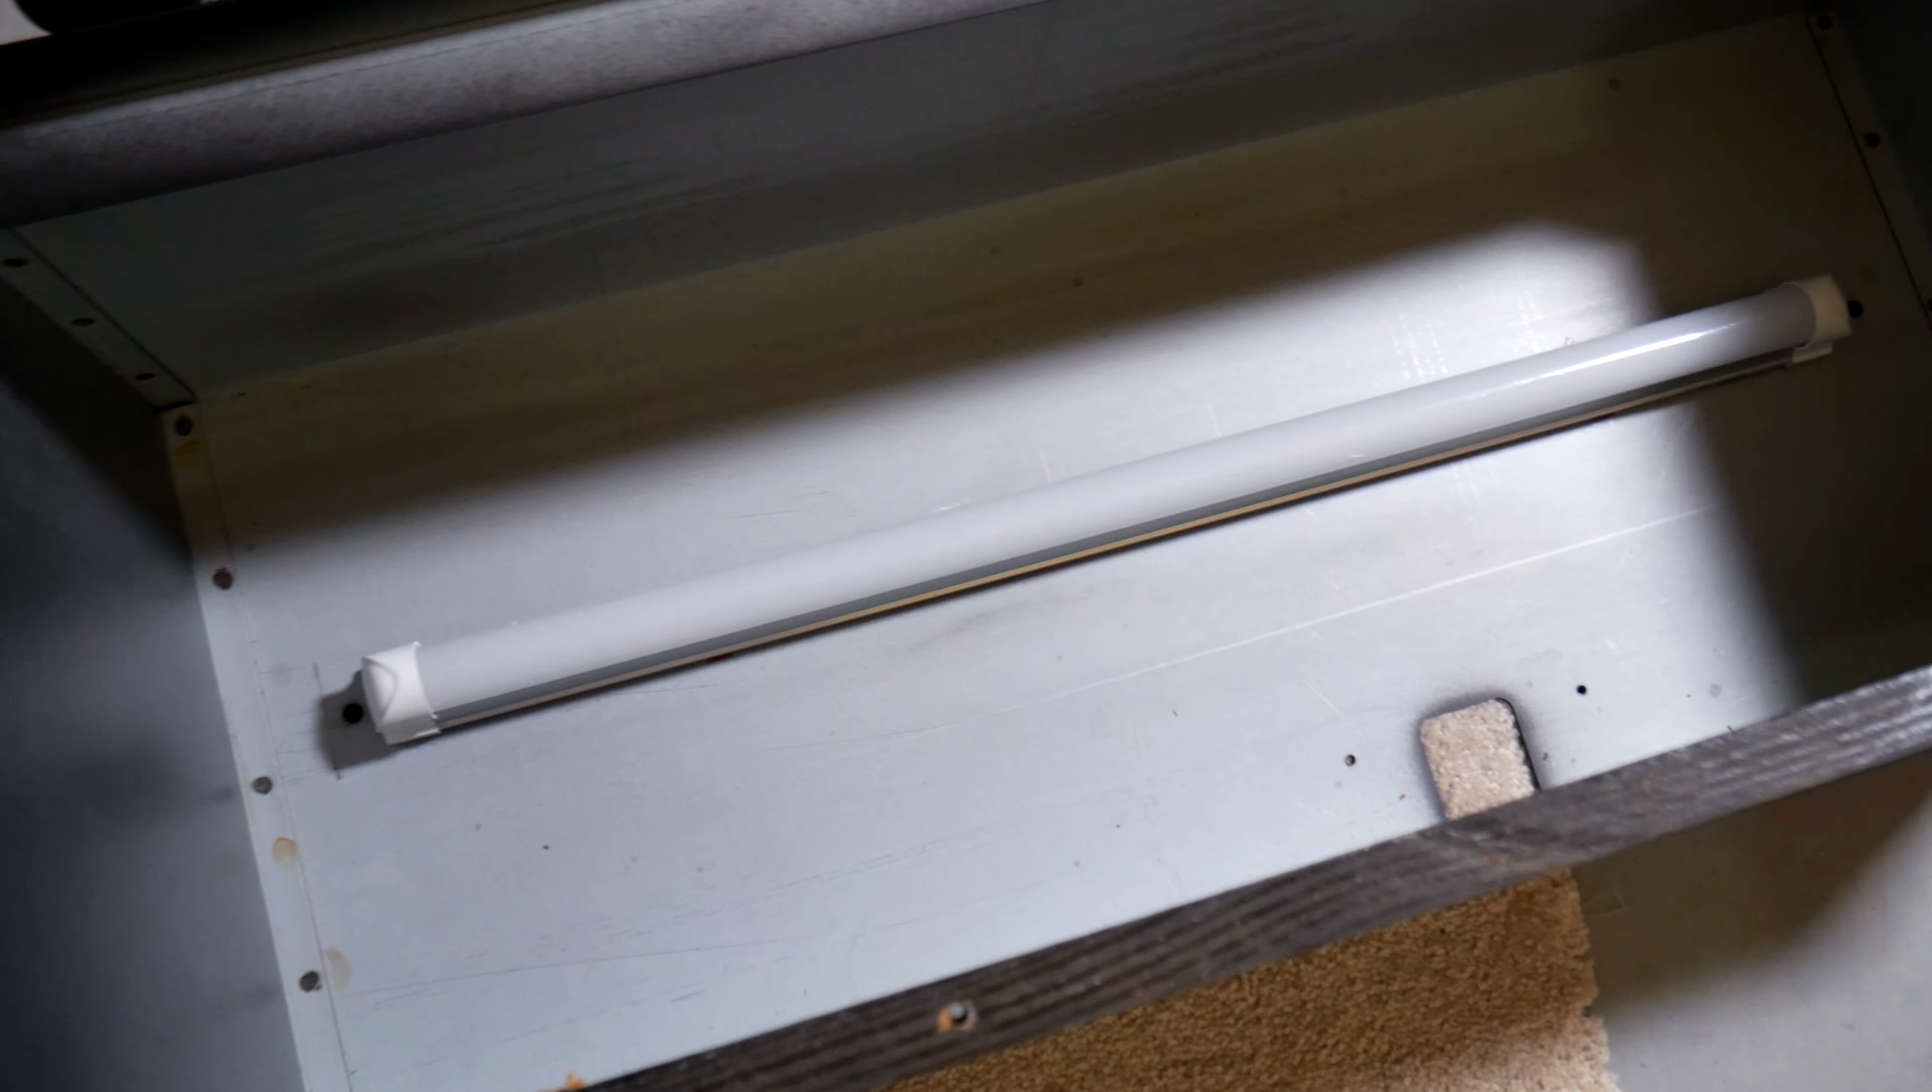Took care of that this past weekend and this is one of the LED bulbs that I dropped in inside here and again less power less heat.